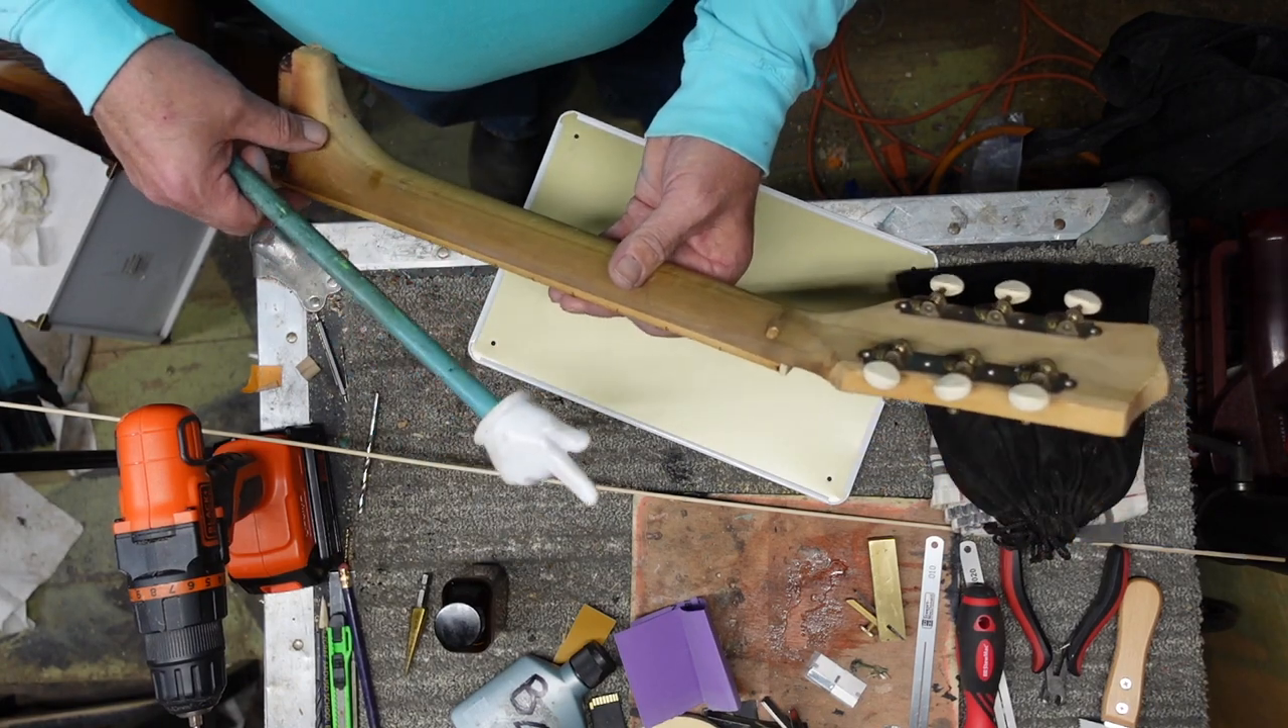Tuners are on here. They look good.